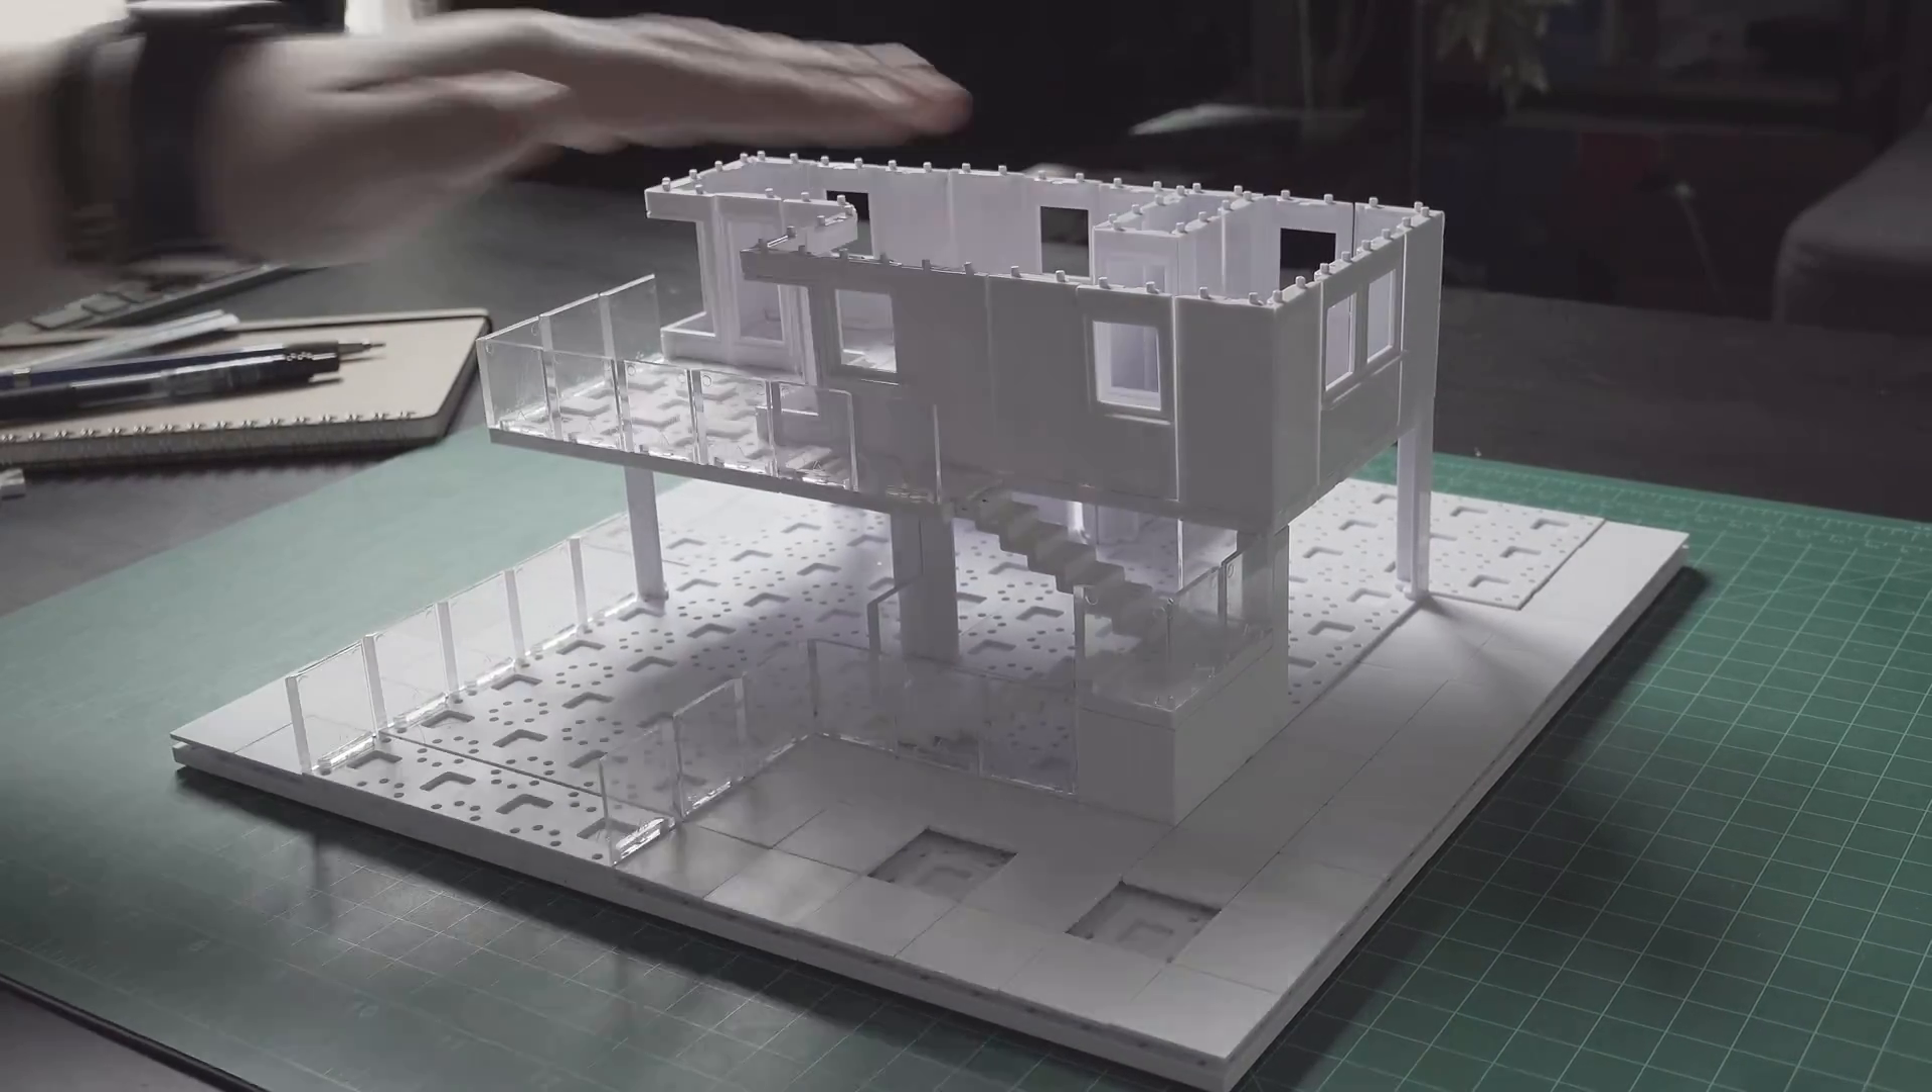I just finished up the railings right here.